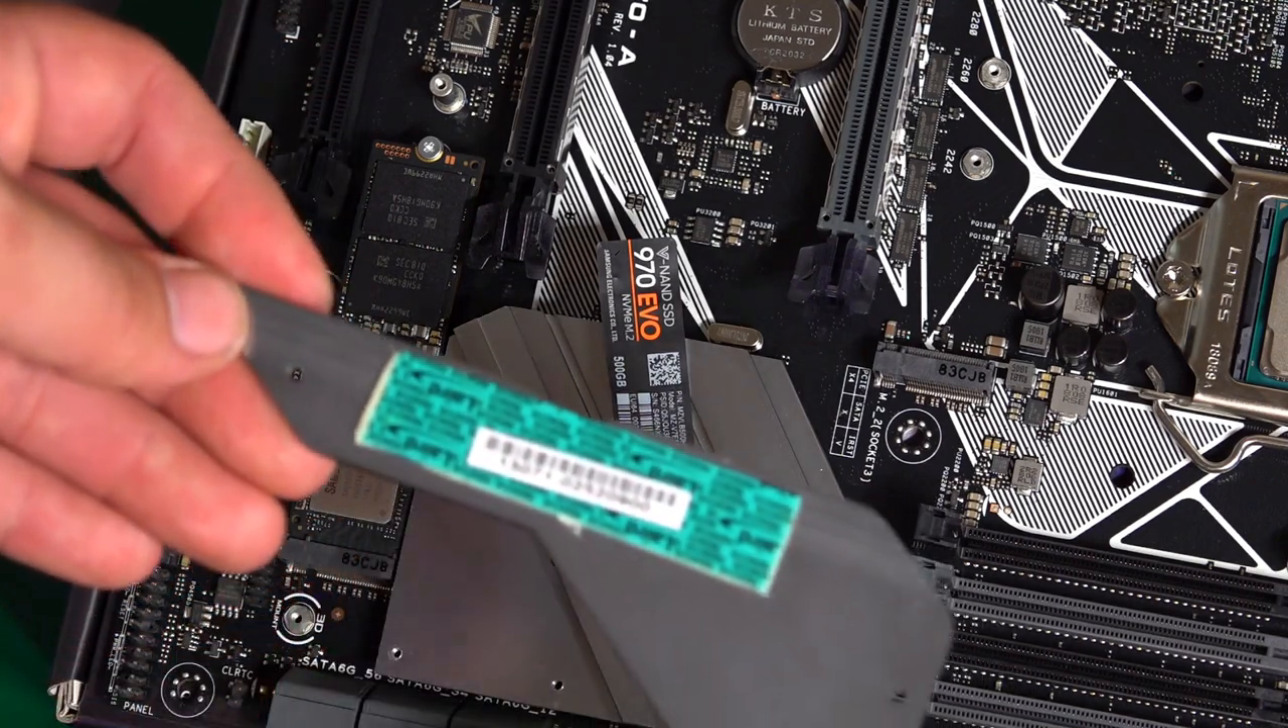So I got the M .2 drive installed.